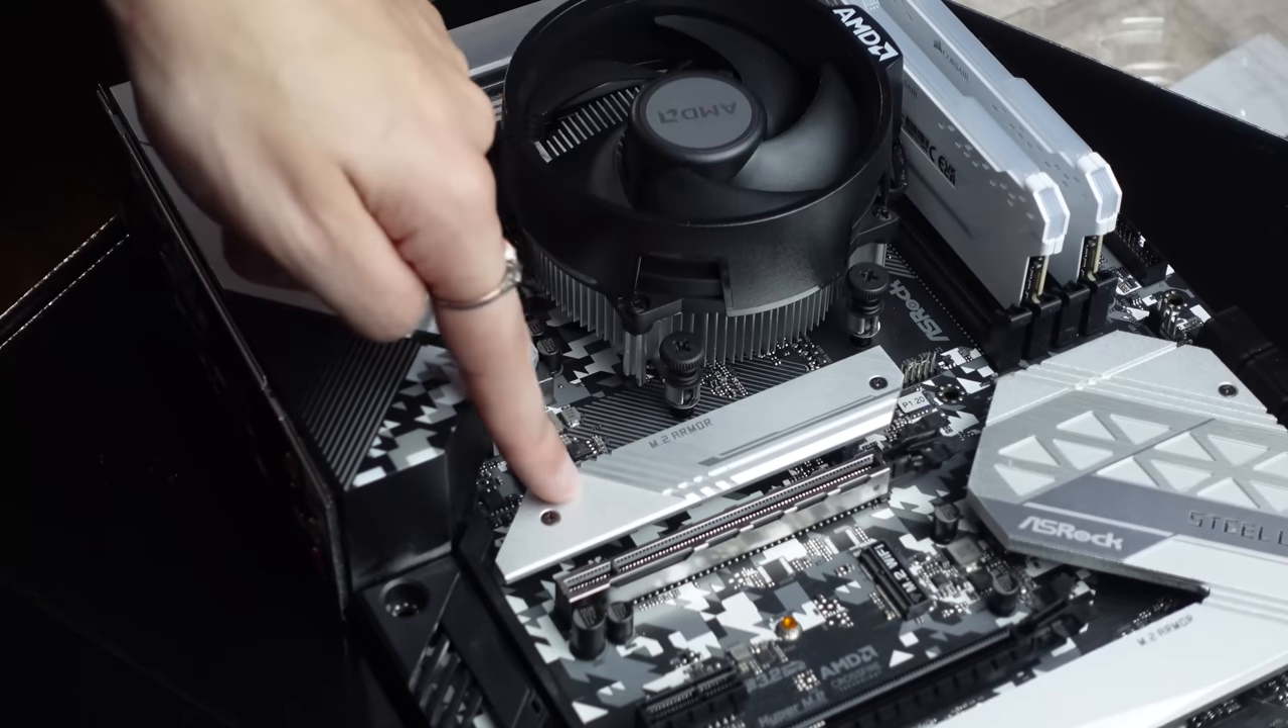Y ahí quedaría entonces perfectamente puesto nuestro cooler de stock.